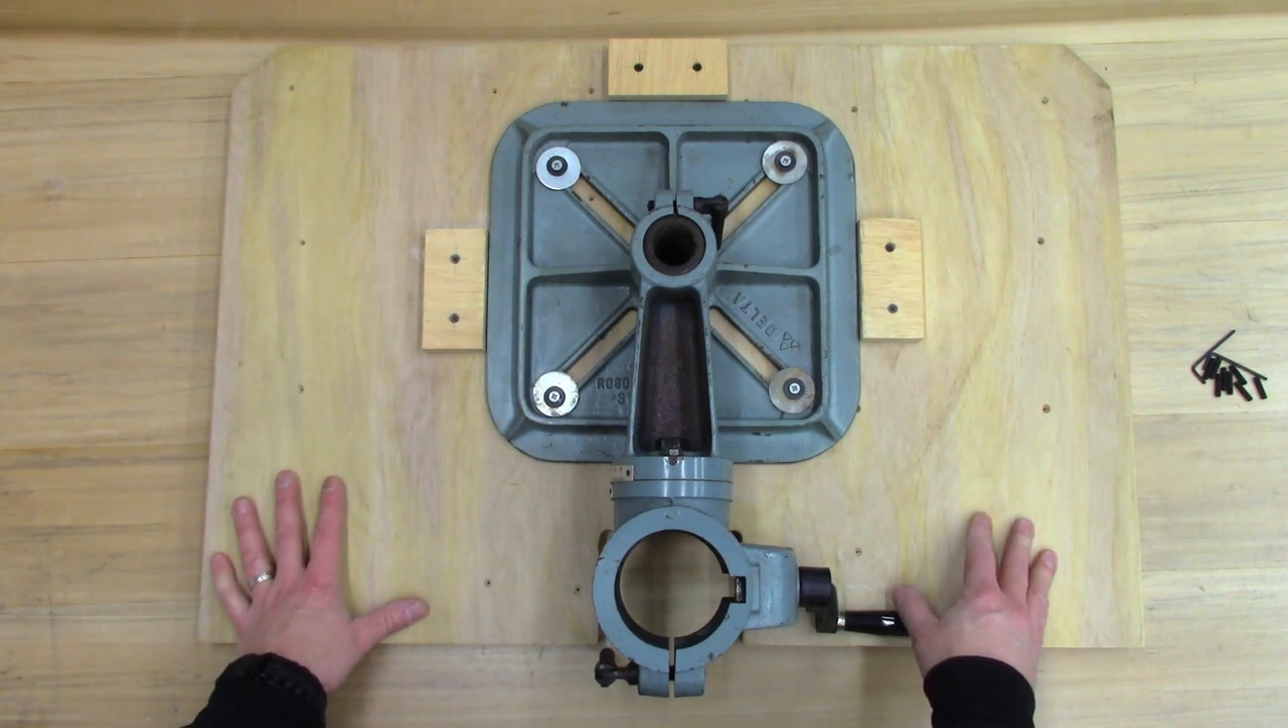I have the auxiliary drill press table upside down on my workbench, and I have the table that came with the drill press still attached to it.